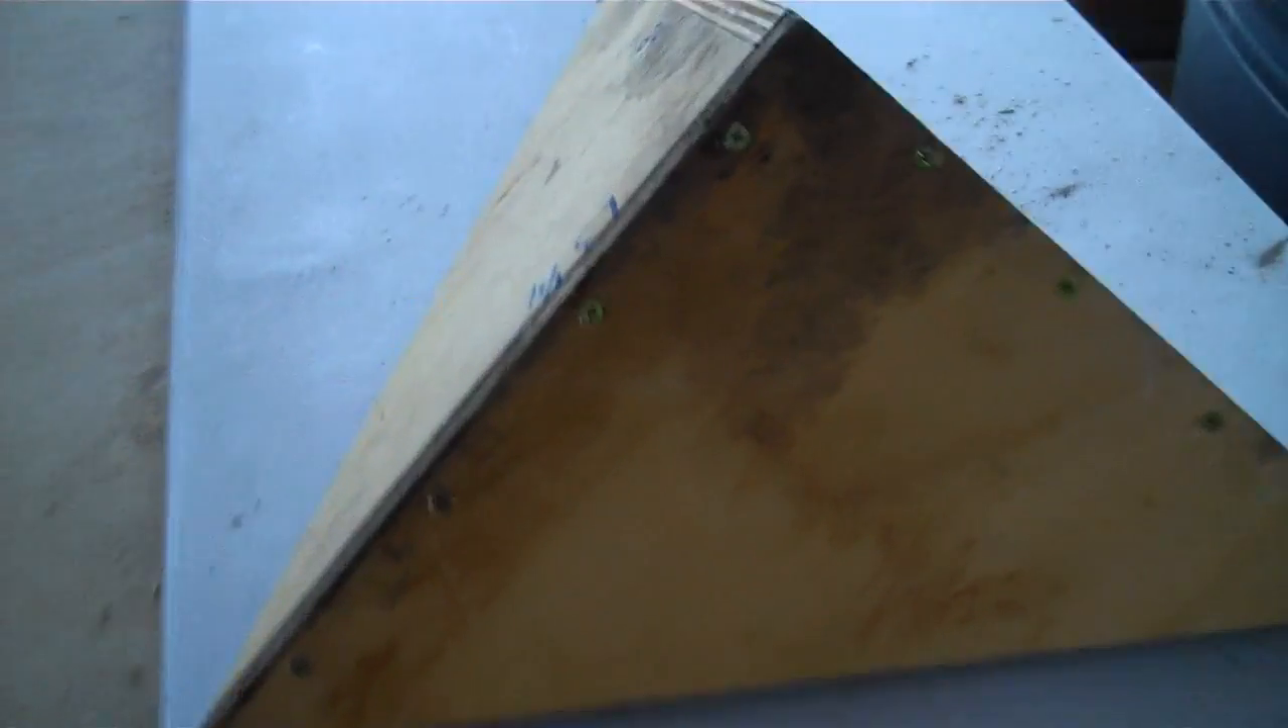All right, we have screwed on the top plate, a bunch of screws along that, and right there.